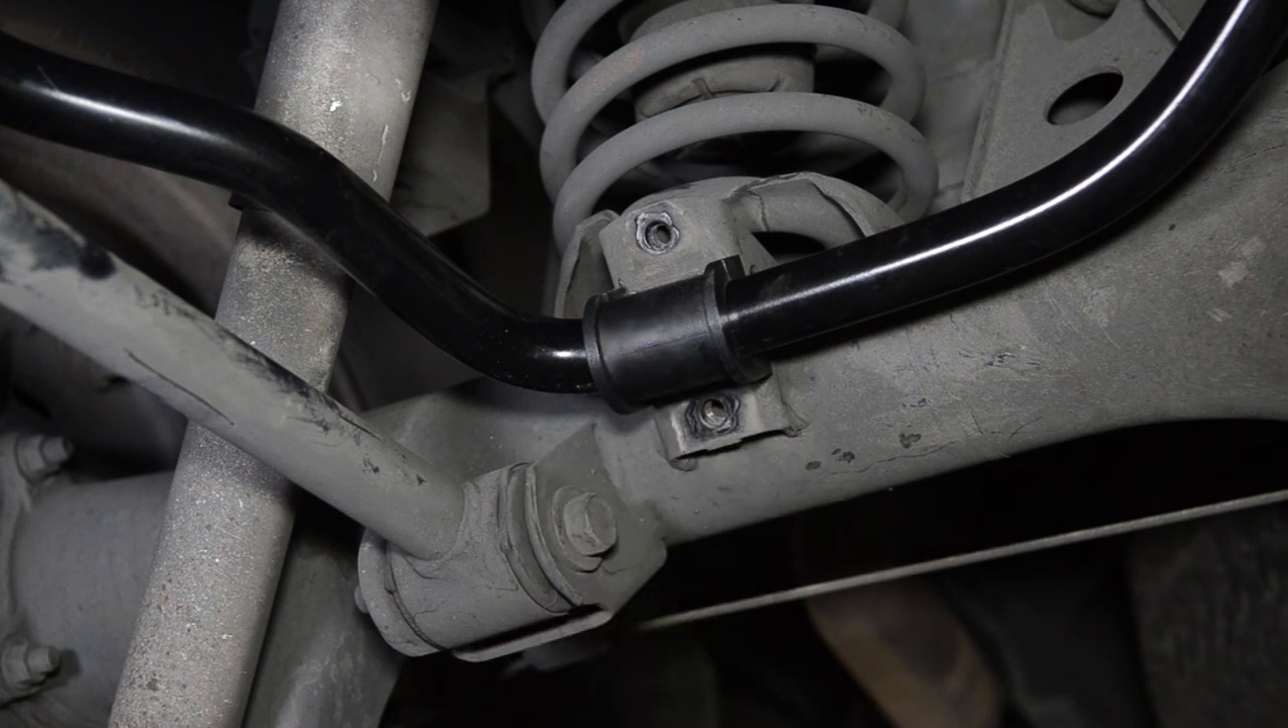So now we've installed our bushing on our sway bar and what we're going to do is we're going to put our bracket on there.